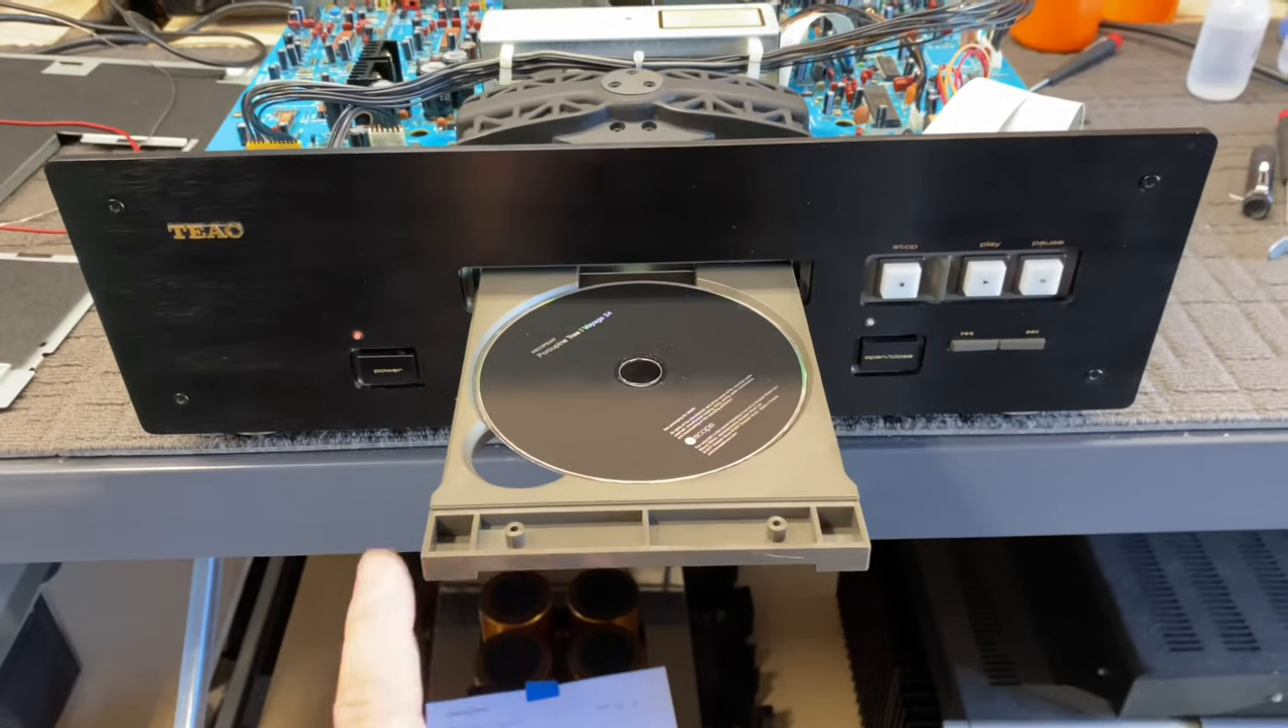Keep note that I haven't got the front bezel or fascia on the tray, but let's have a look.